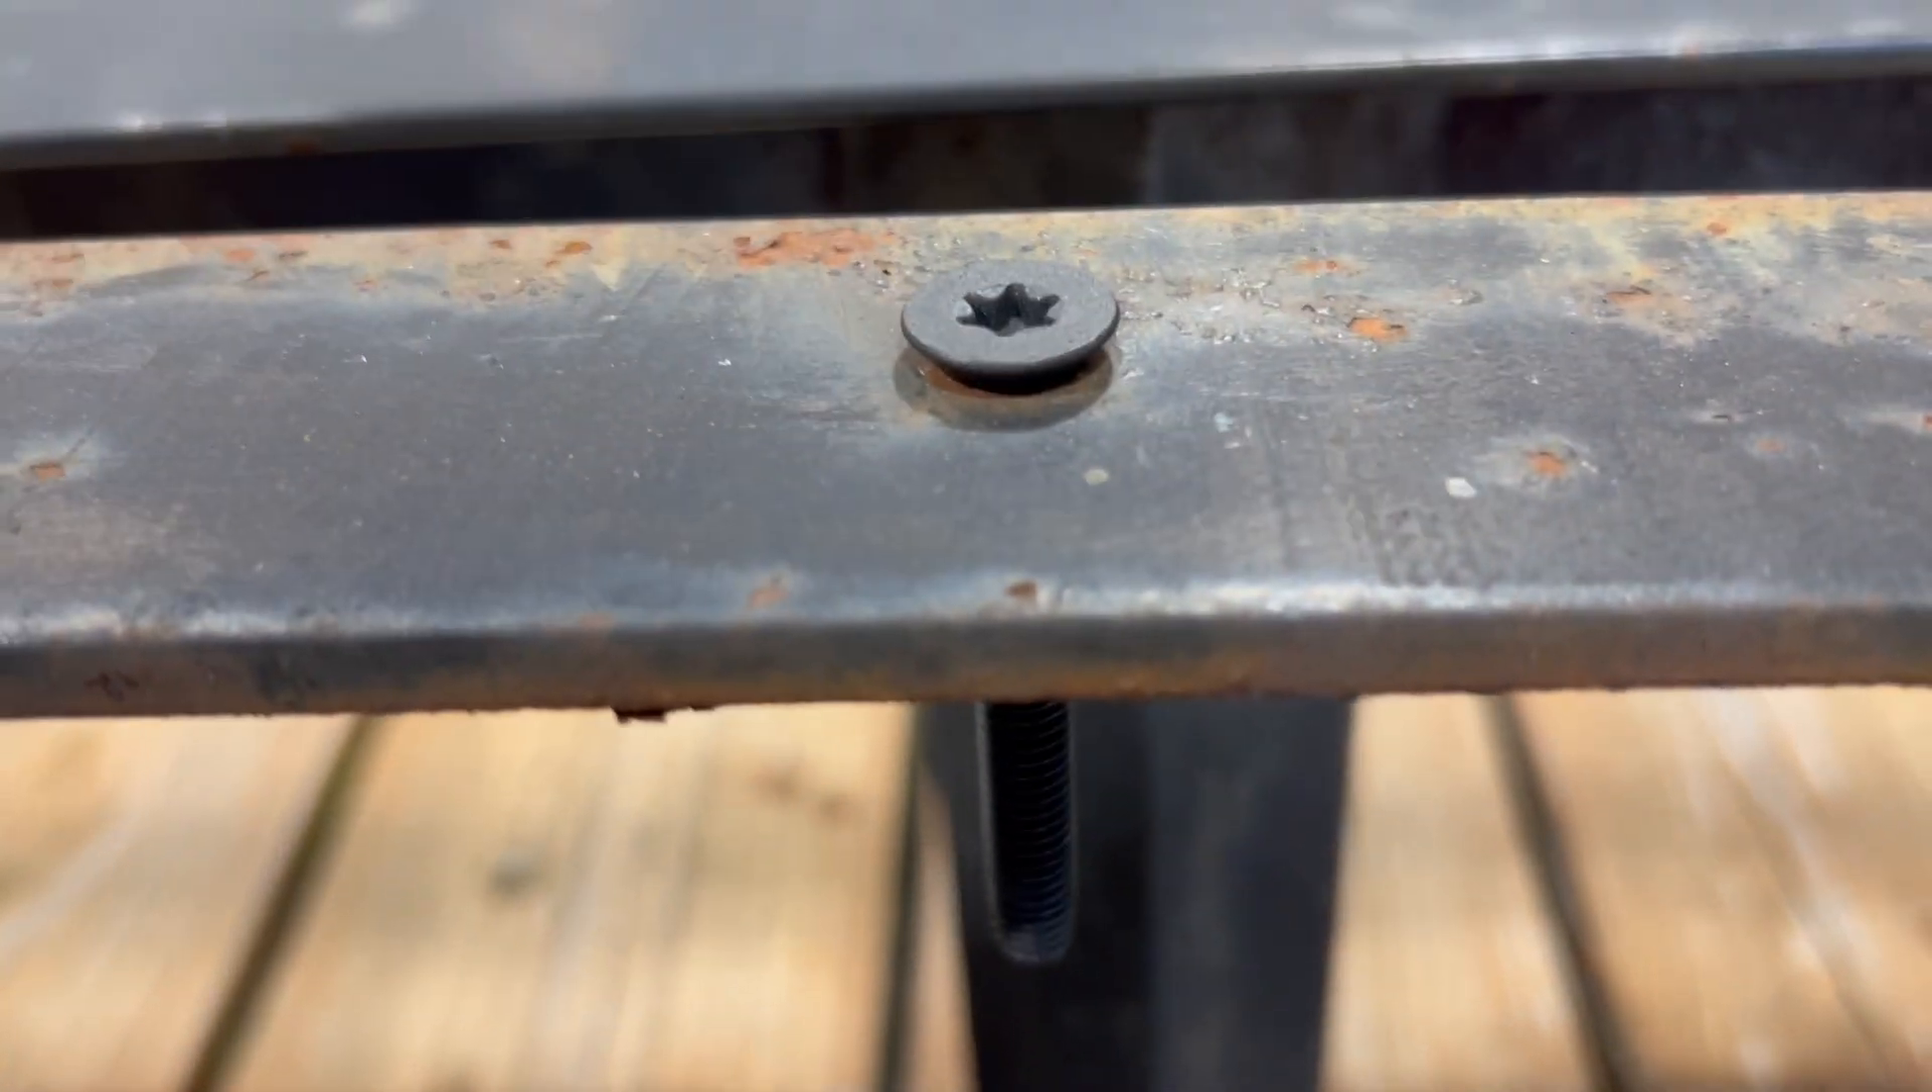Whenever I go to put this screw in, um, I'll just use this hole as an example. So it does stick up a little bit. It's not completely flush like I want it to.